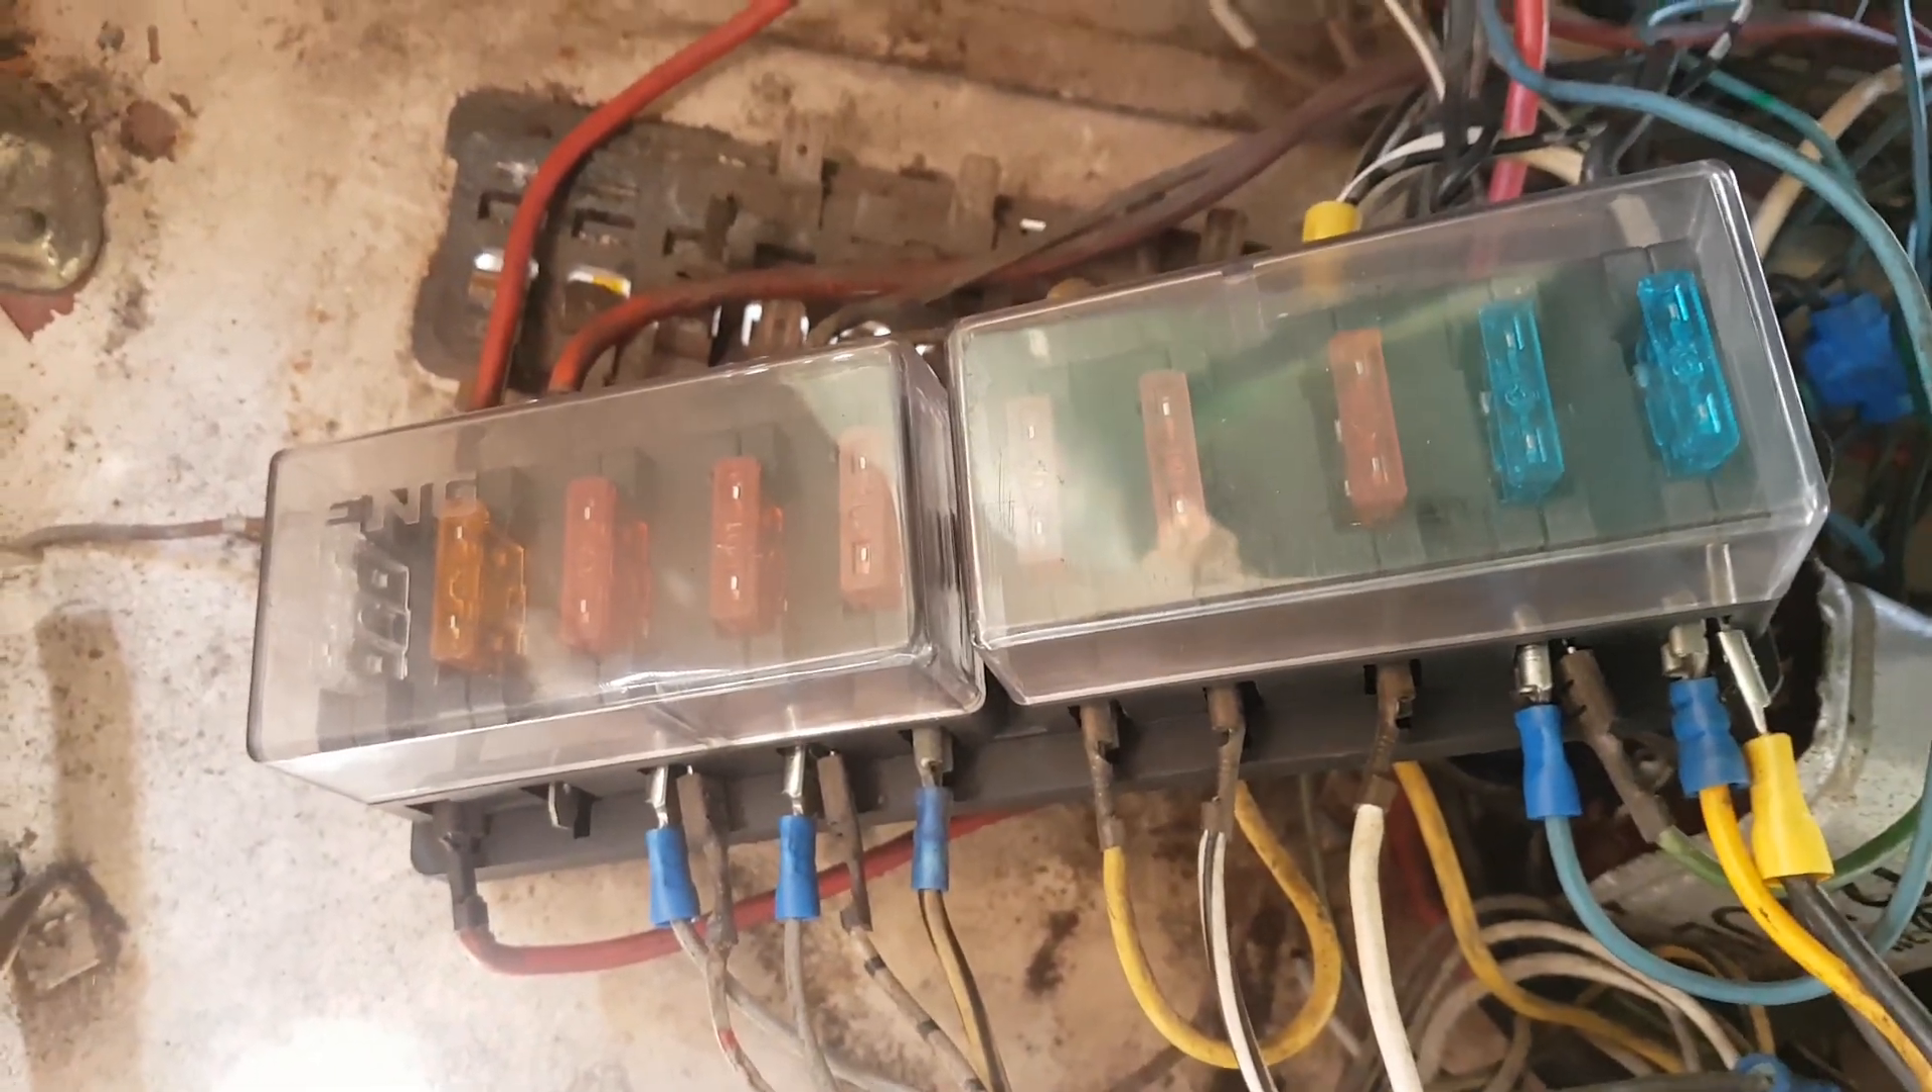So in here I have installed a more modern fuse box with blade fuses as opposed to the old ceramic fuses.